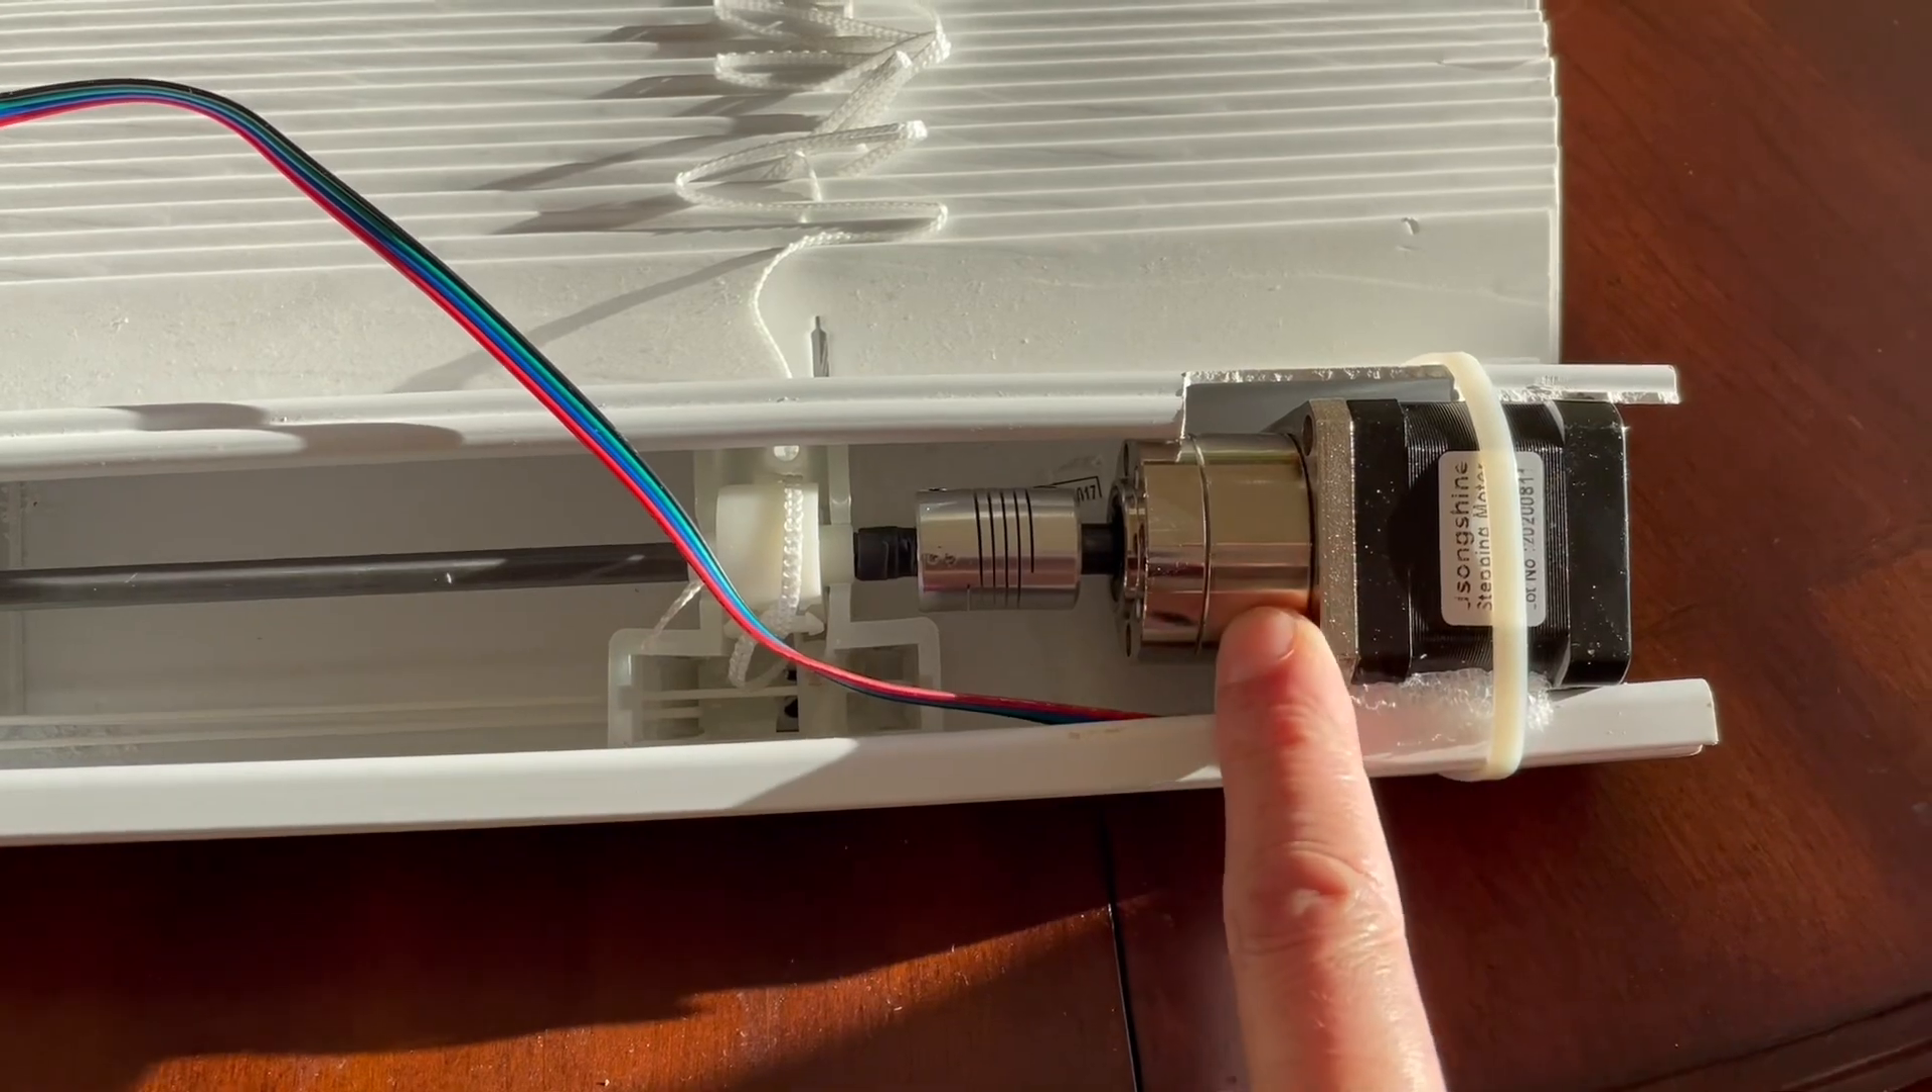In this picture, now you can see I installed the motor.